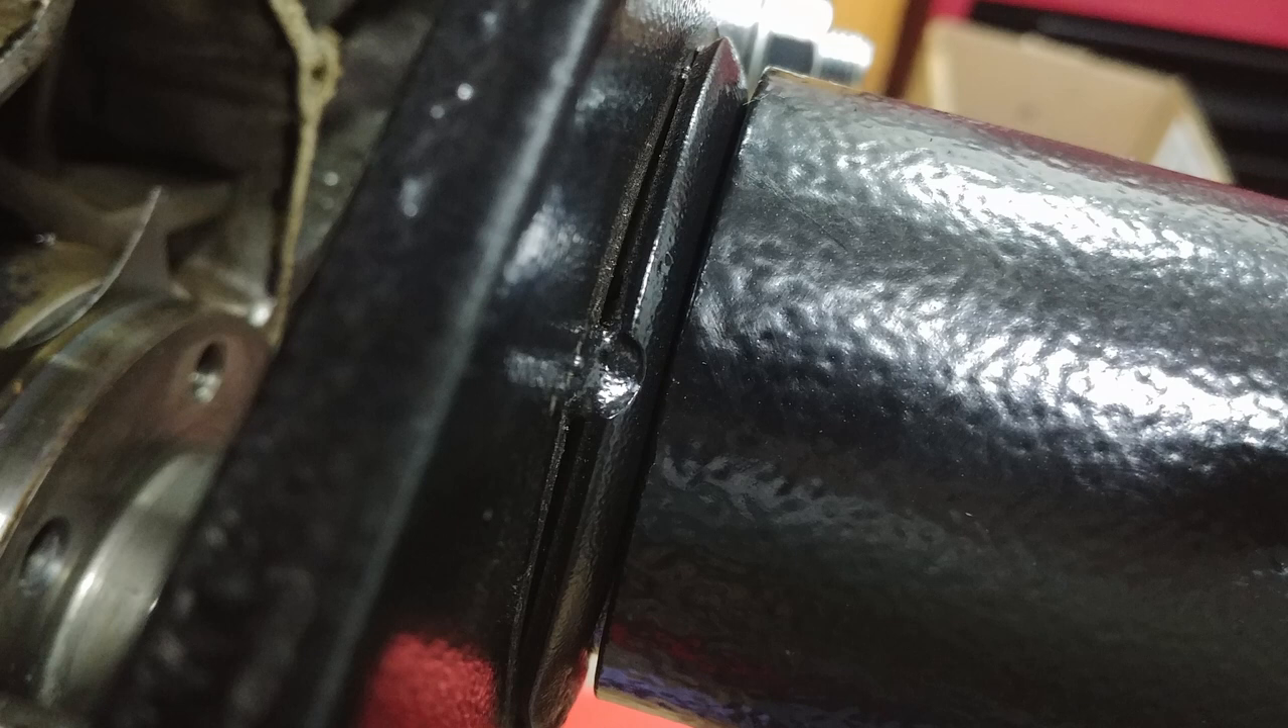As you can see, it looks like the mounting has started to pull away from the plate itself.